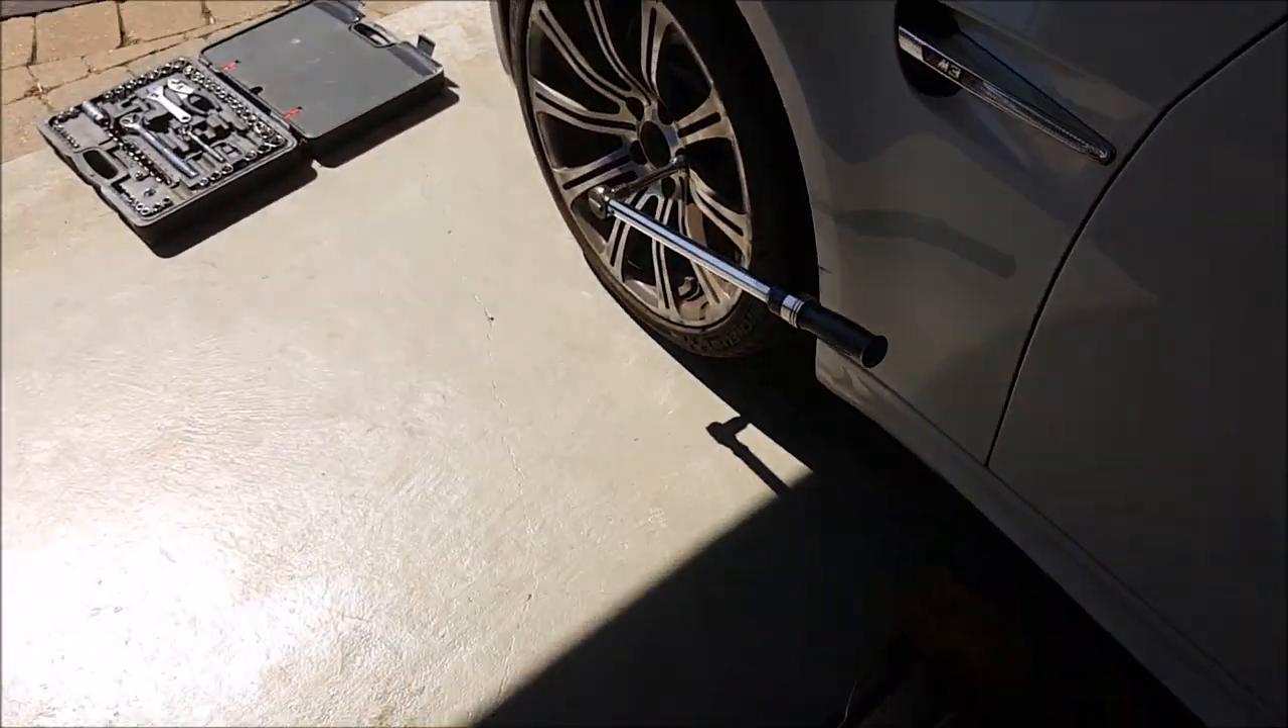I've got the wheel on. It's lowered on the ground. The jack is out.